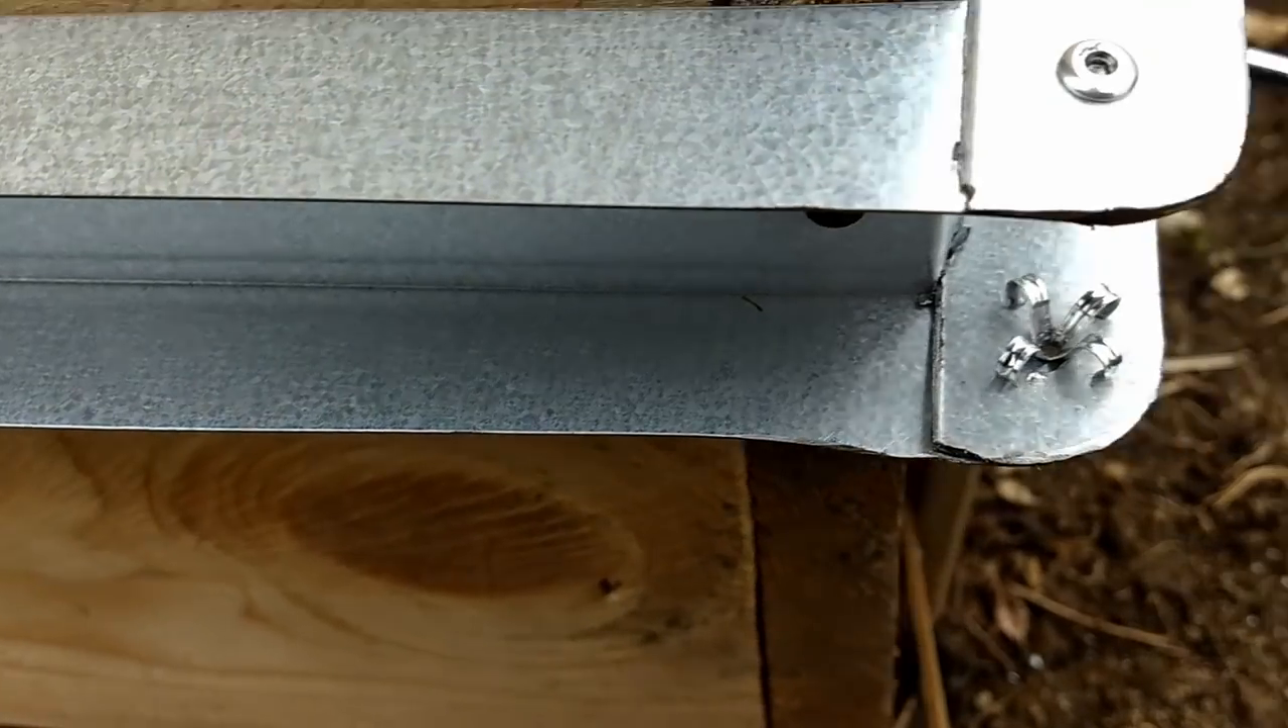Les deux rivets ont été installés.